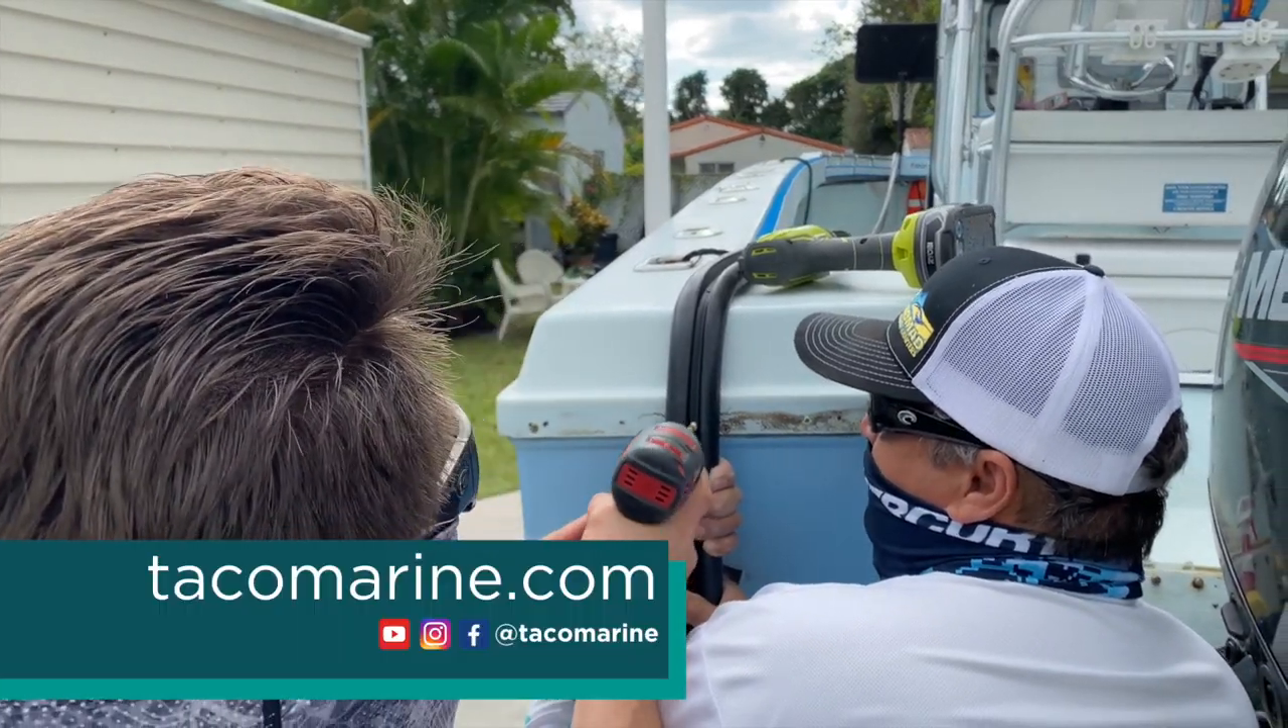You can see here the rub rail is still far from its final resting place.